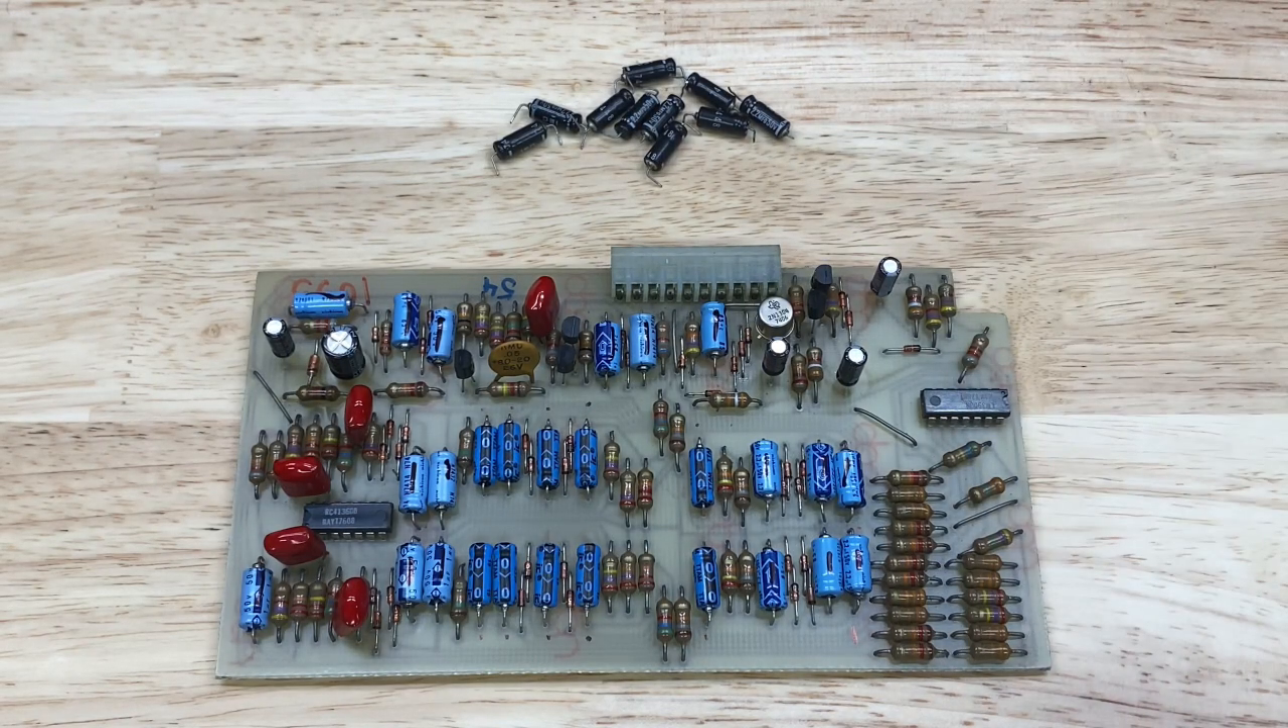I finished replacing all of the black IEC branded electrolytics.